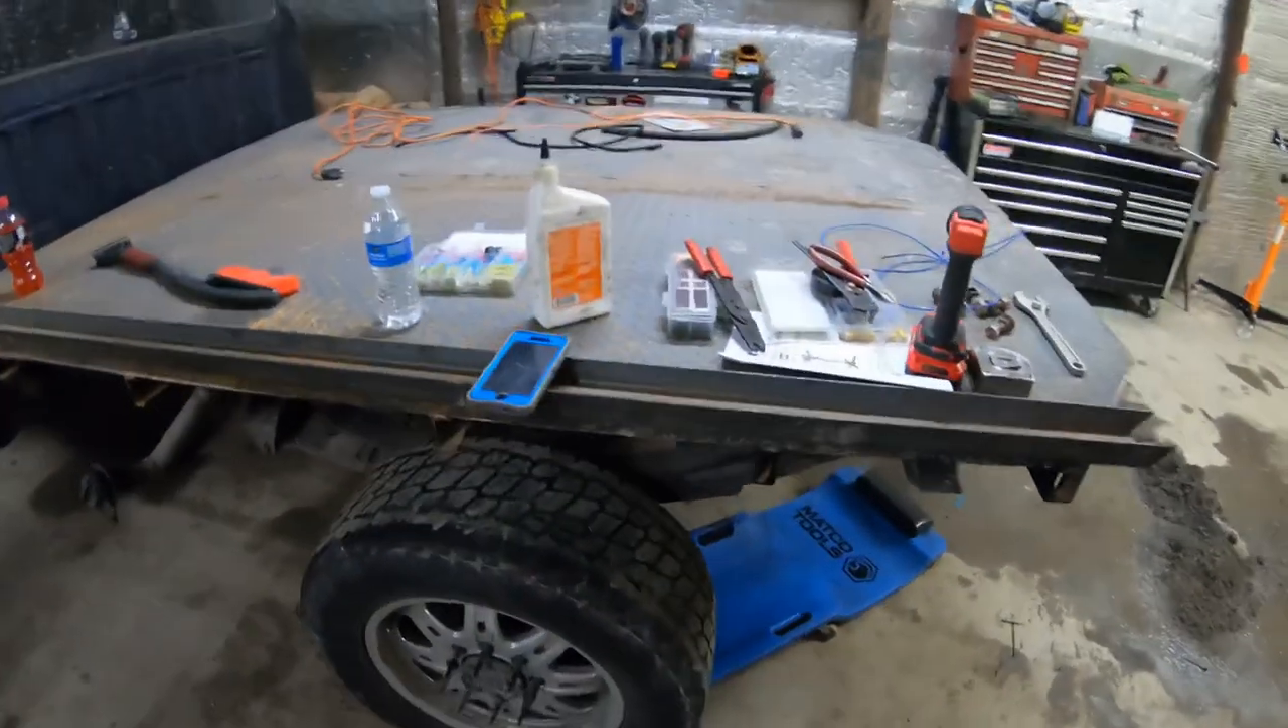Well the flatbed is officially back on.